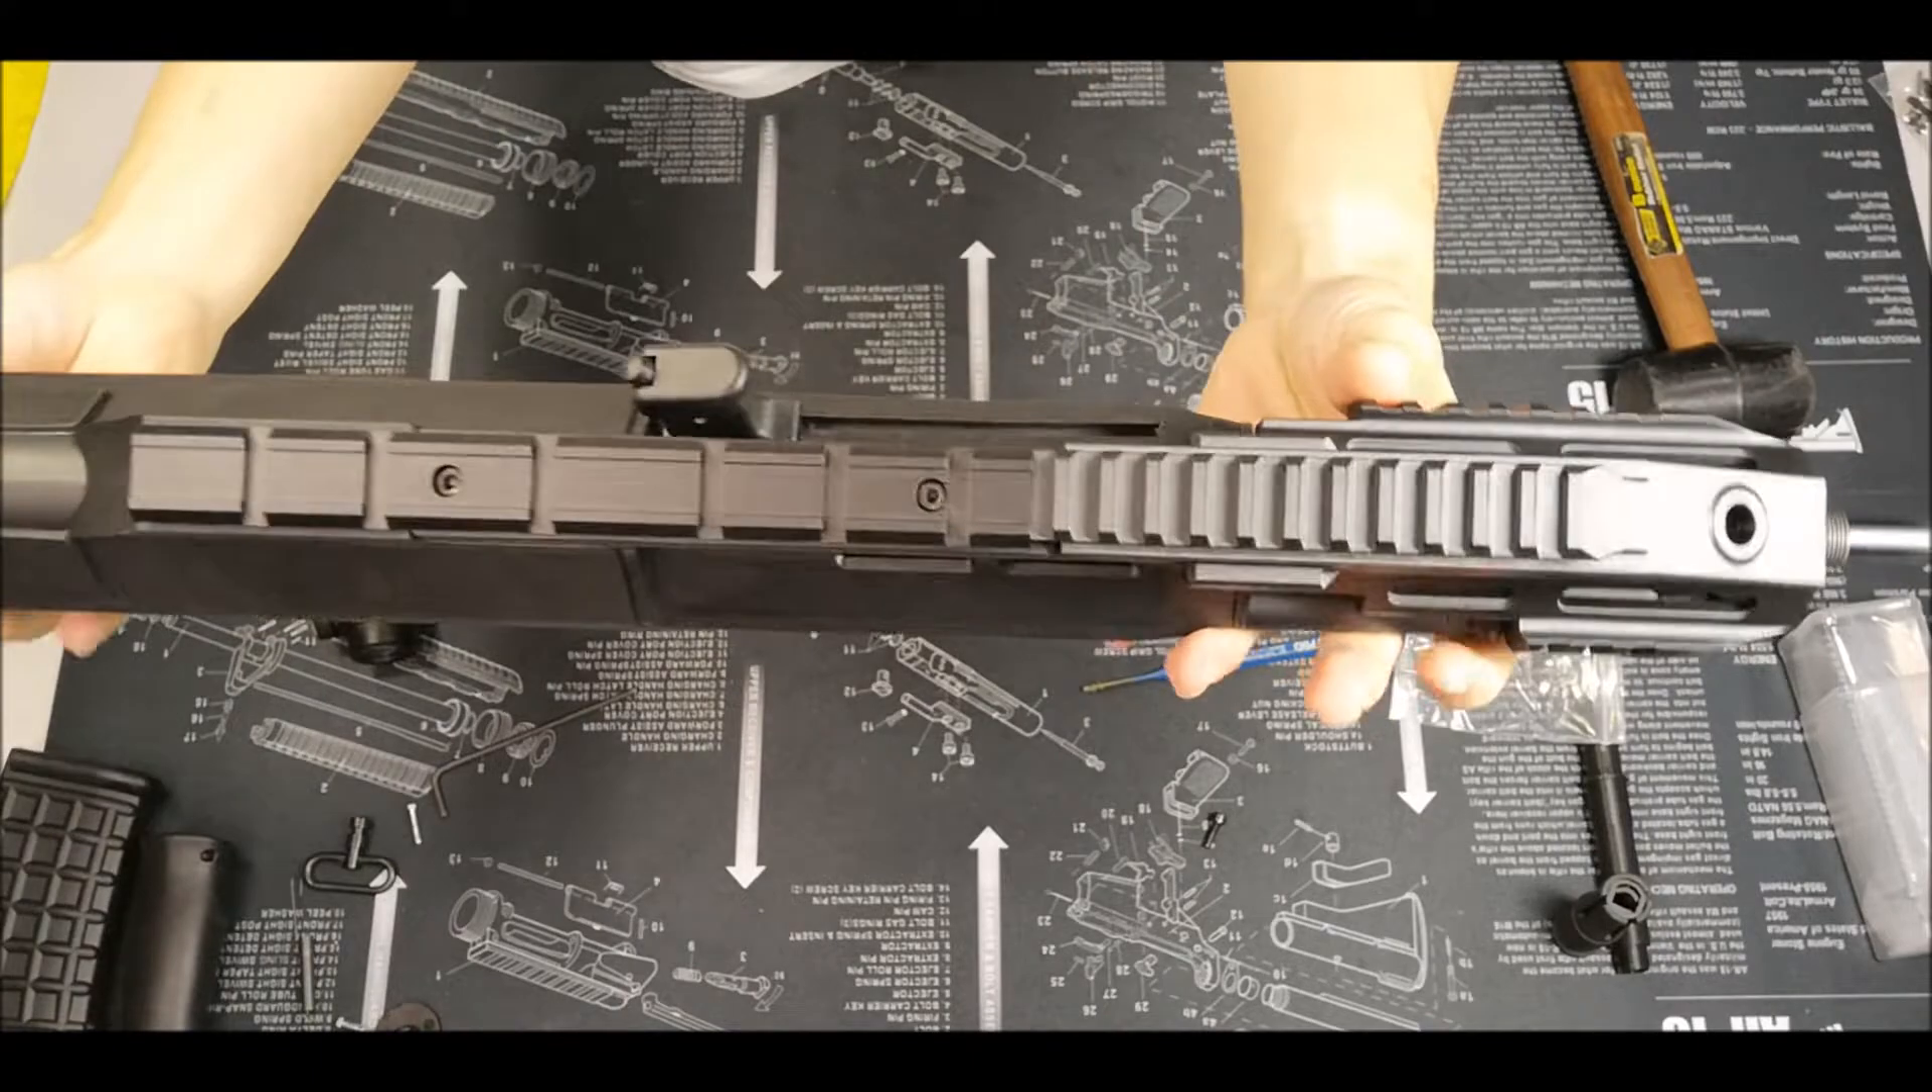So the top rail is installed and it fits really nice.